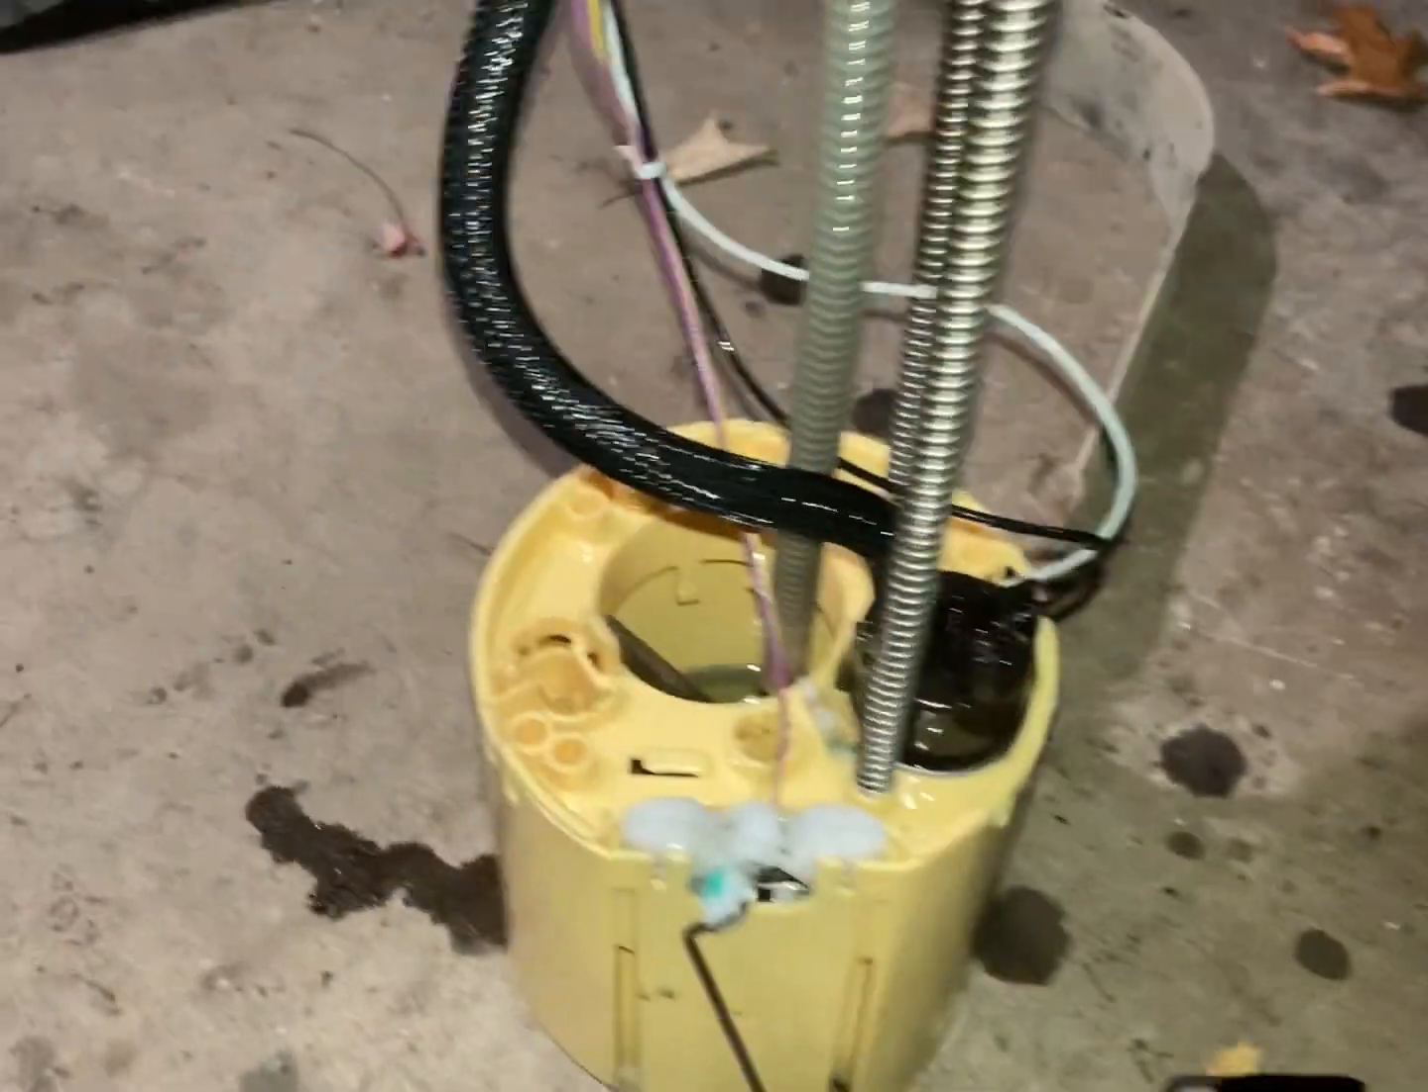And that's the fuel pump removed and on the ground.